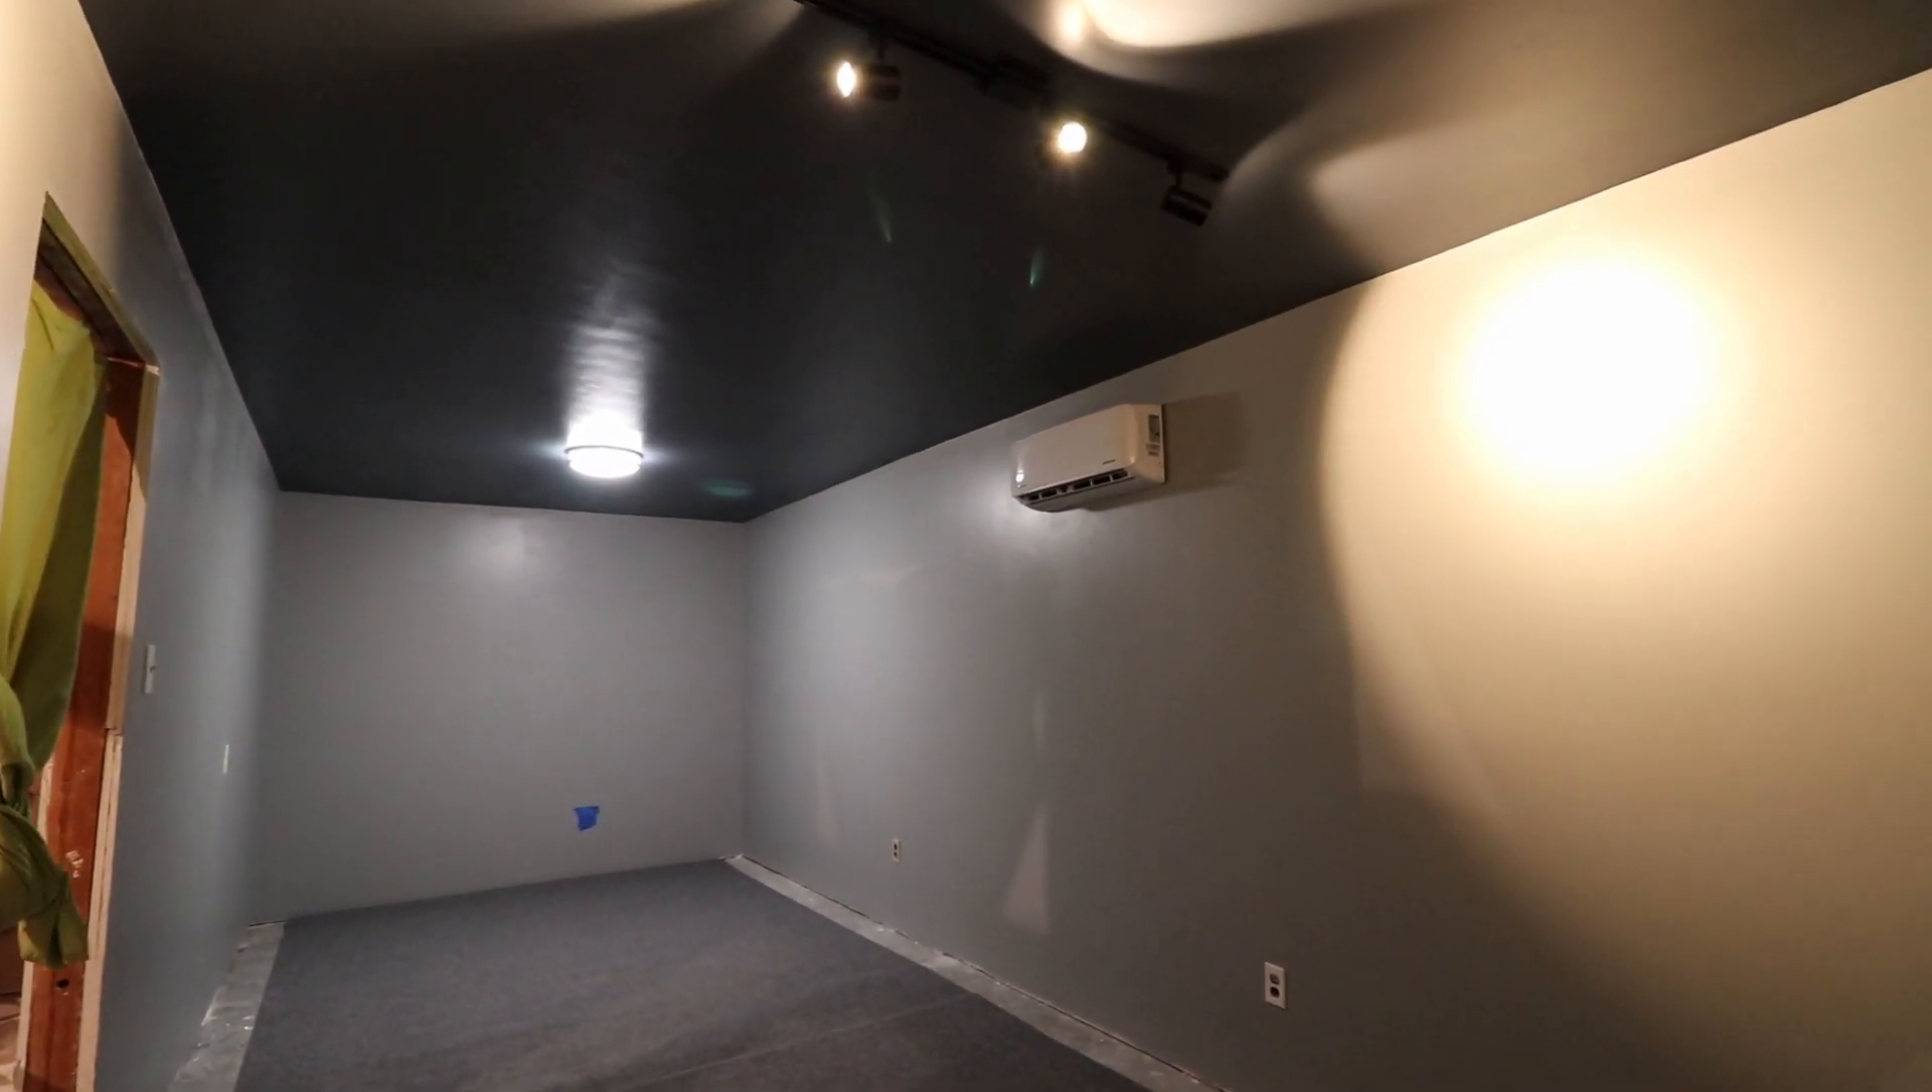So, as you can see, not only did I get the painting done, but I got the lights in, the AC in, and some carpets put down.